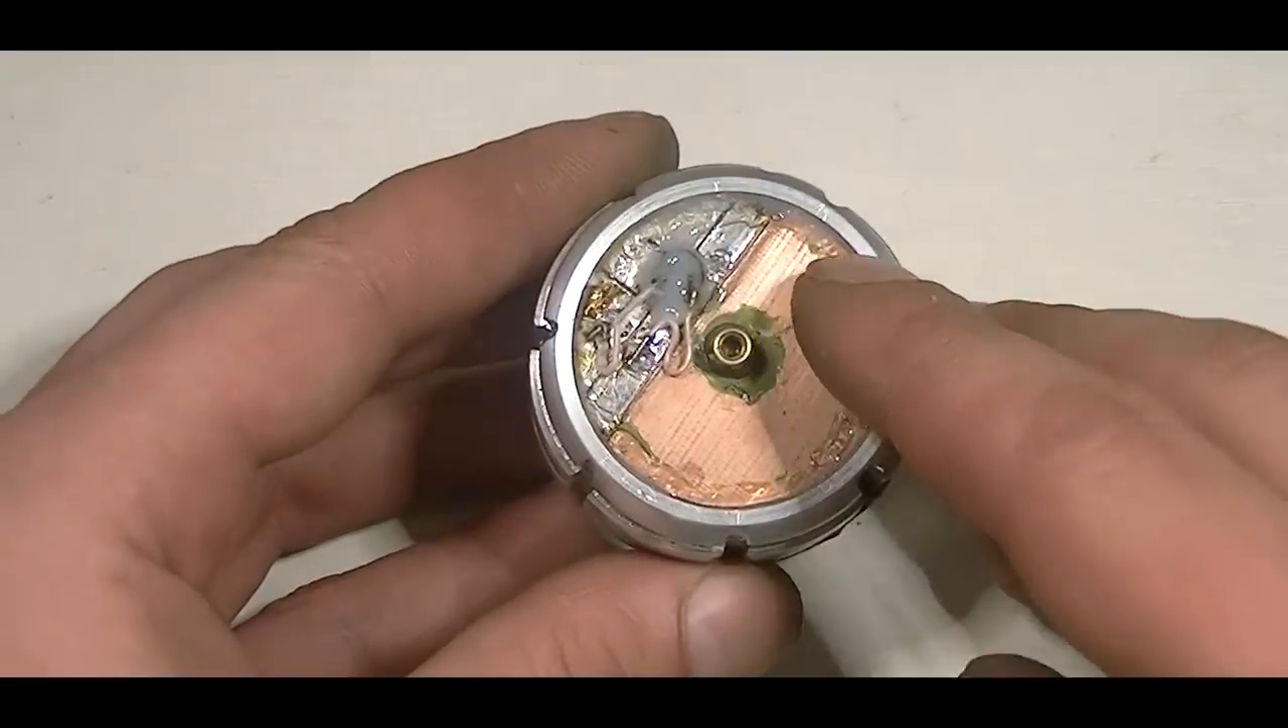Установил, с вашего позволения сказать, печатную плату в корпус.